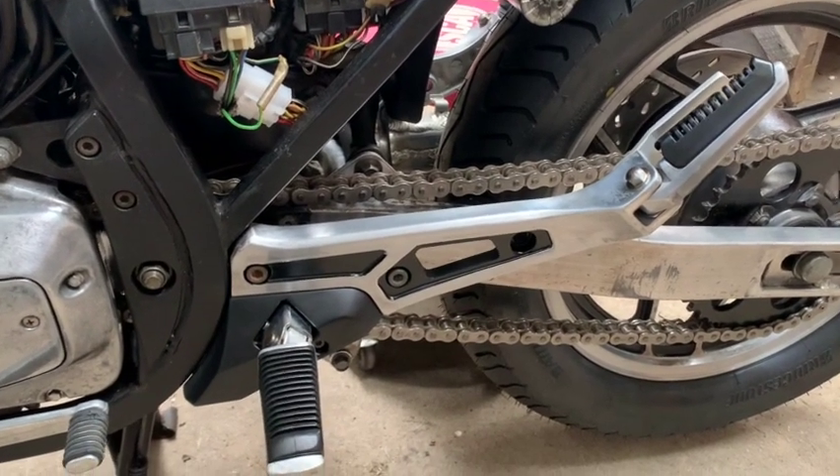So I've finished the rear foot peg assembly, which, uh, turned out quite nicely.